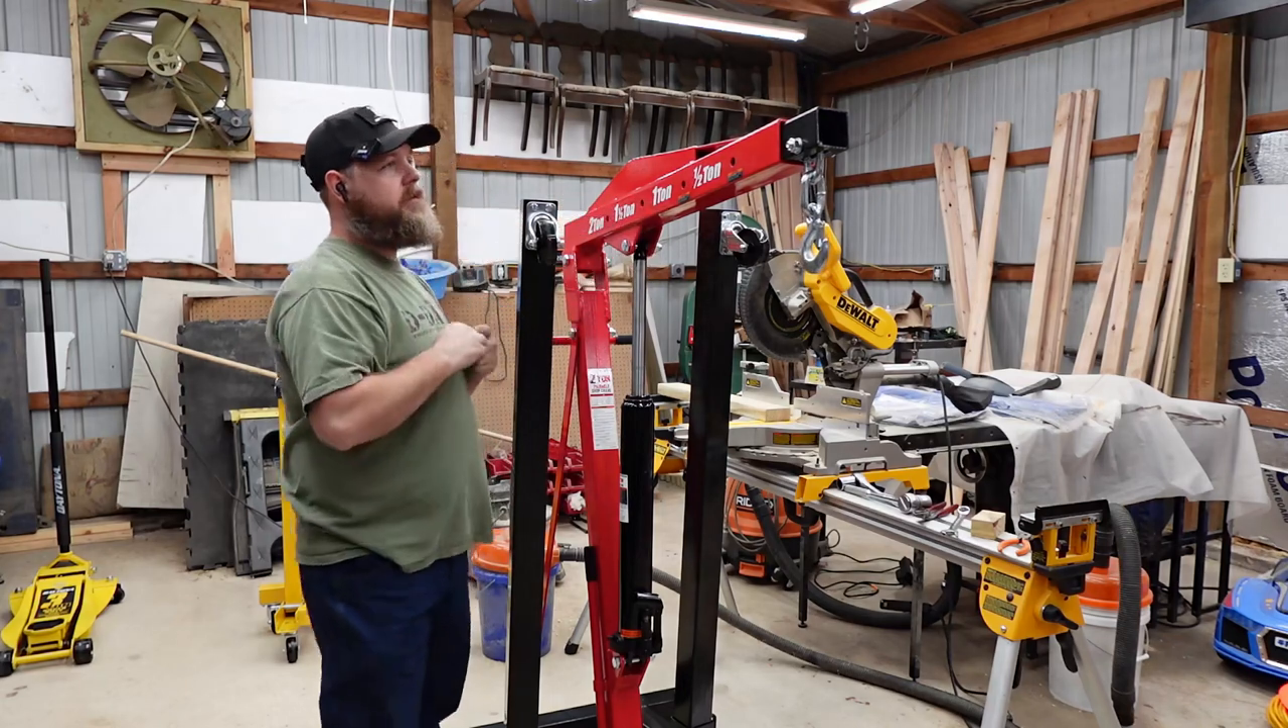Alright here we go we got the cherry picker put together.